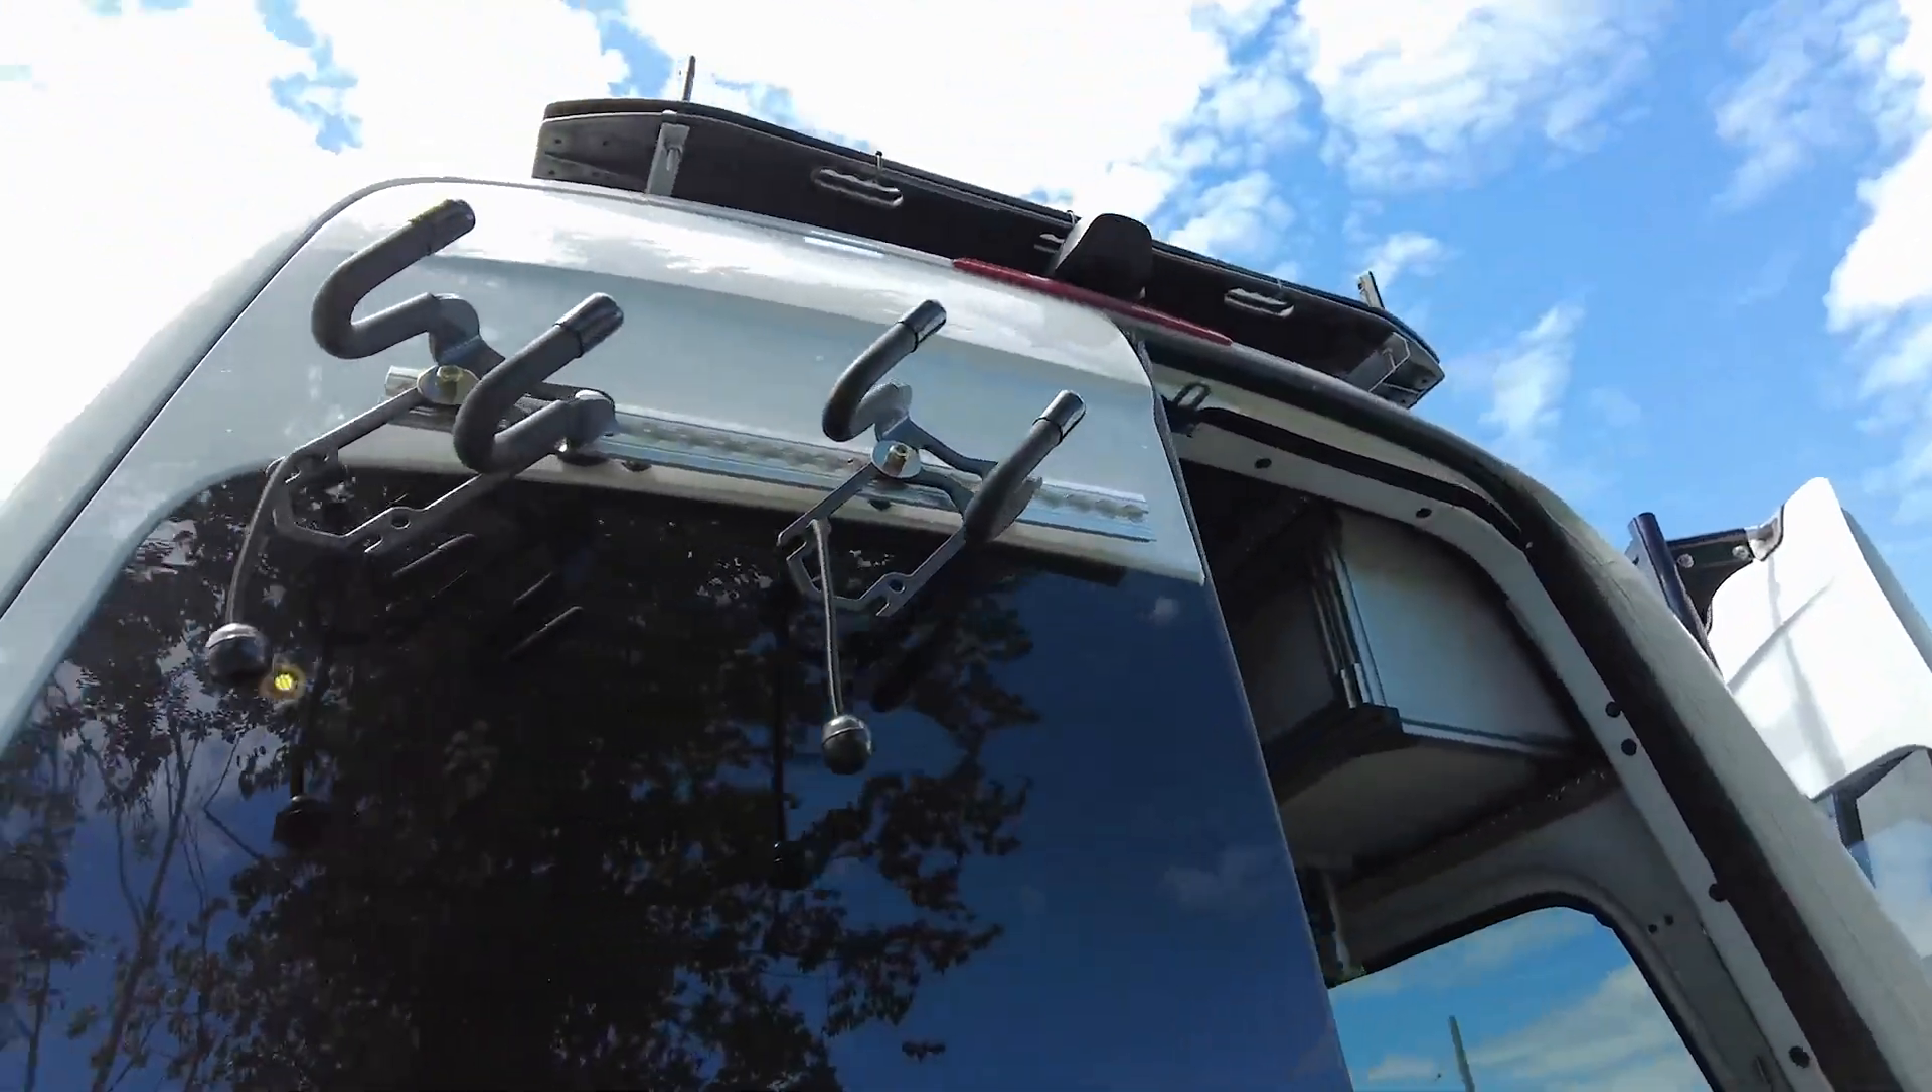So, after a couple hiccups and modifications, we now have the bracket up there and it really looks nice.